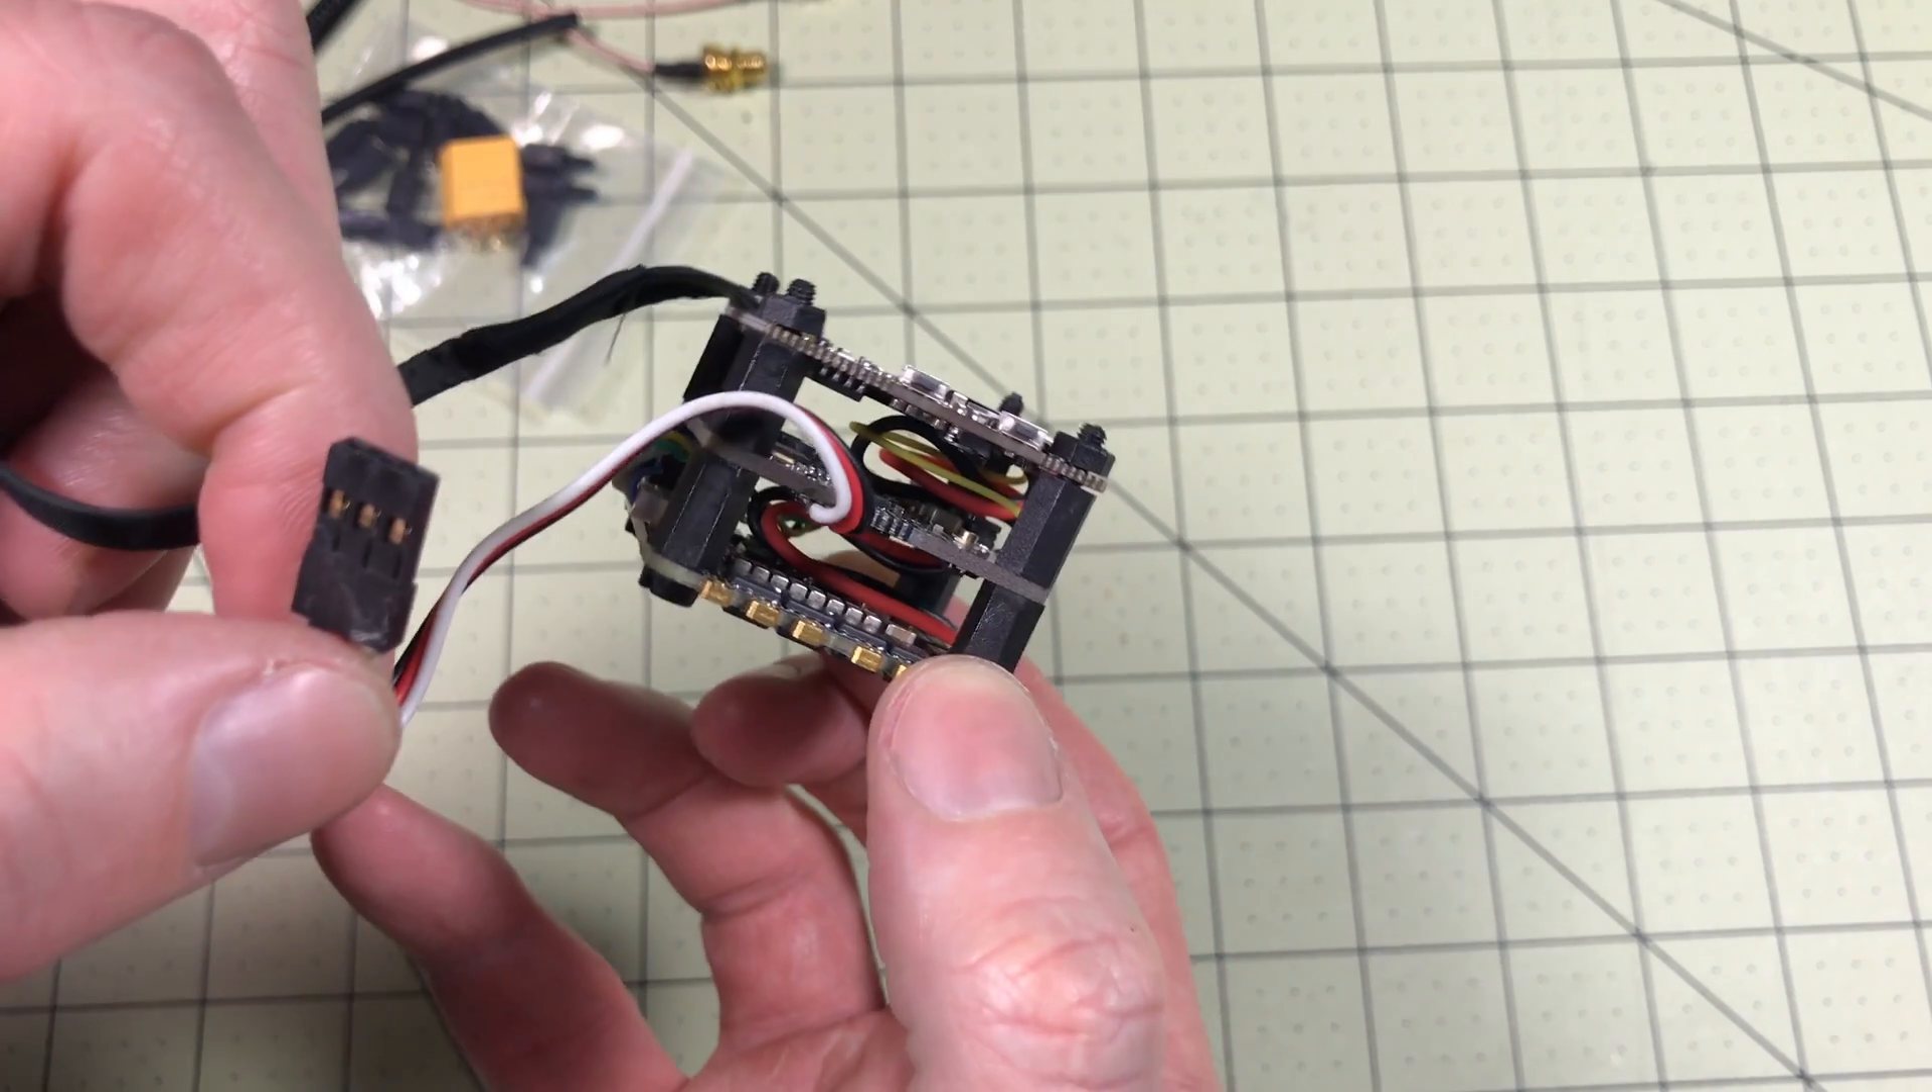The cables were already in place. The servo cable was even already on.